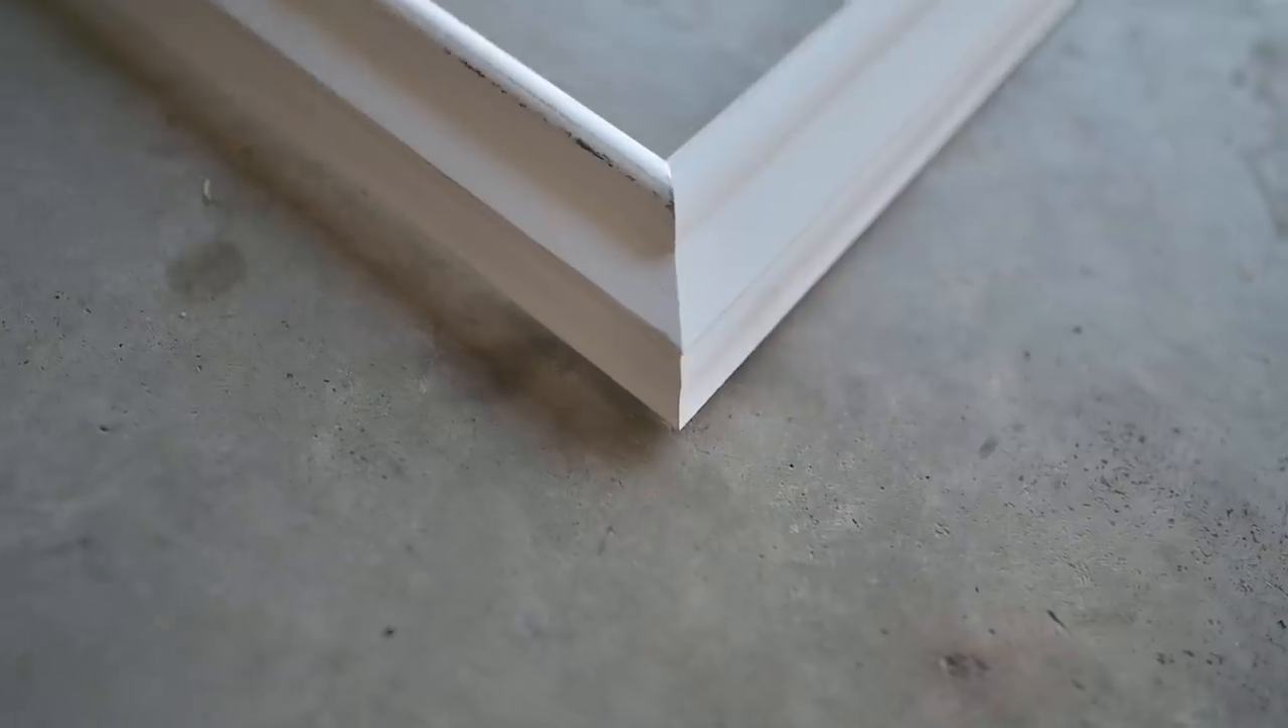There you have it. Nice clean CA glued joint together.